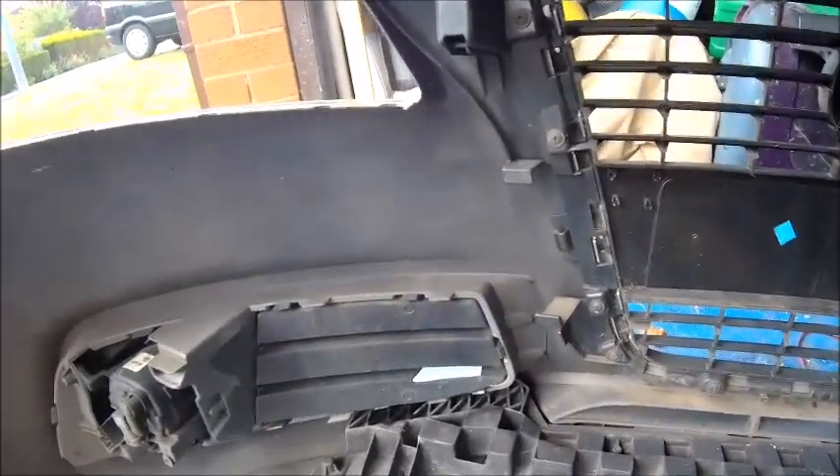Okay so the bumper is off in the garage.